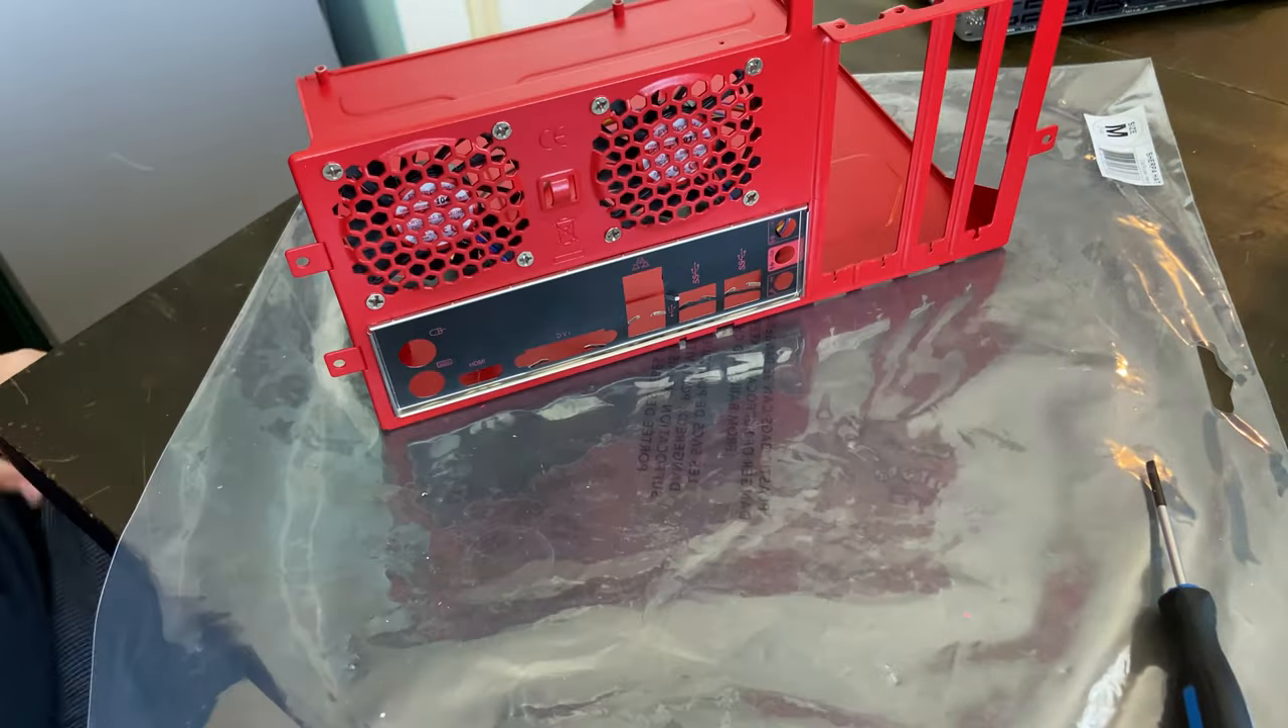Getting back to the build, the stock MSI-IO plate just got installed, and it goes beautifully with the red and black theme.